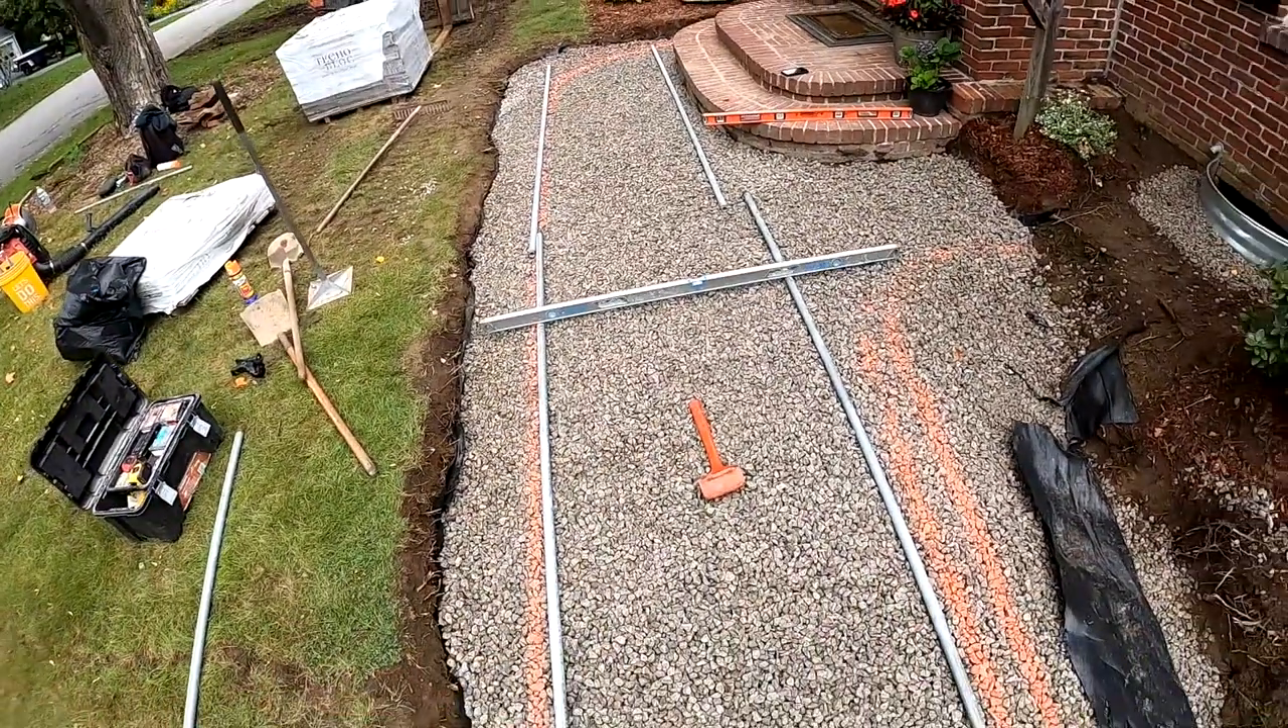Now our screed rails are all set.